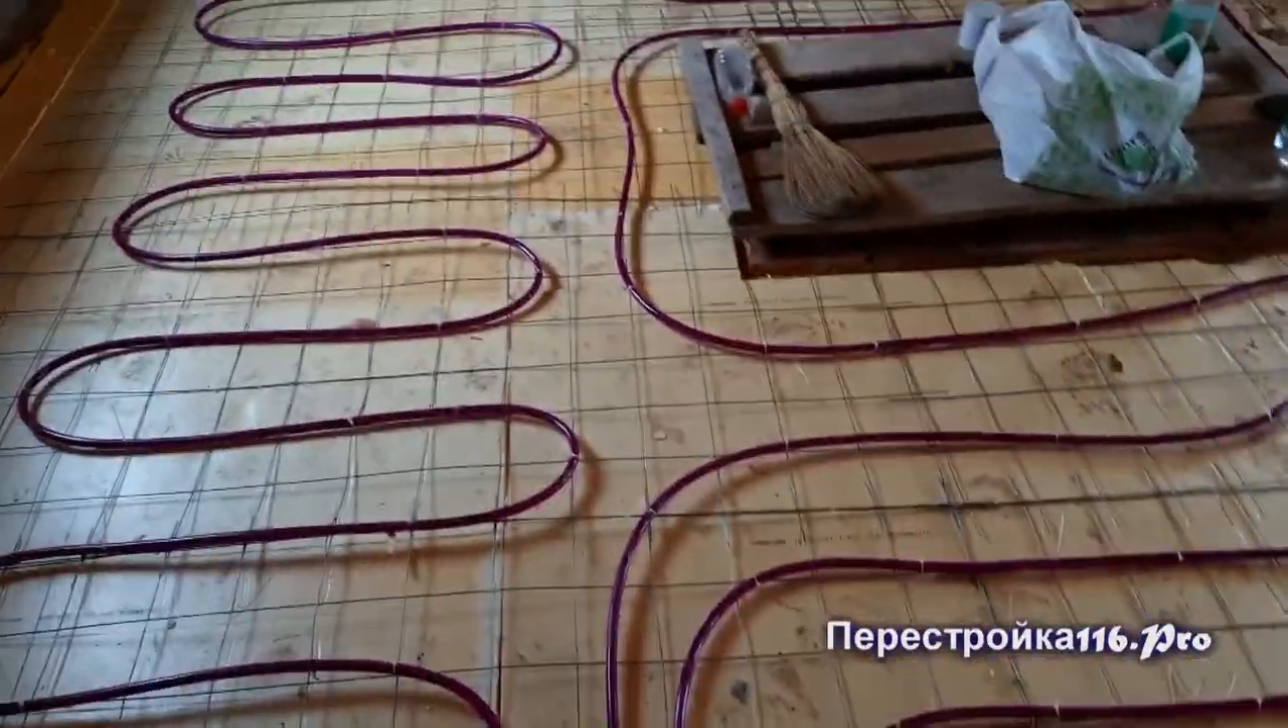Пока вот на данном этапе пол смонтирован остается теперь его залить.